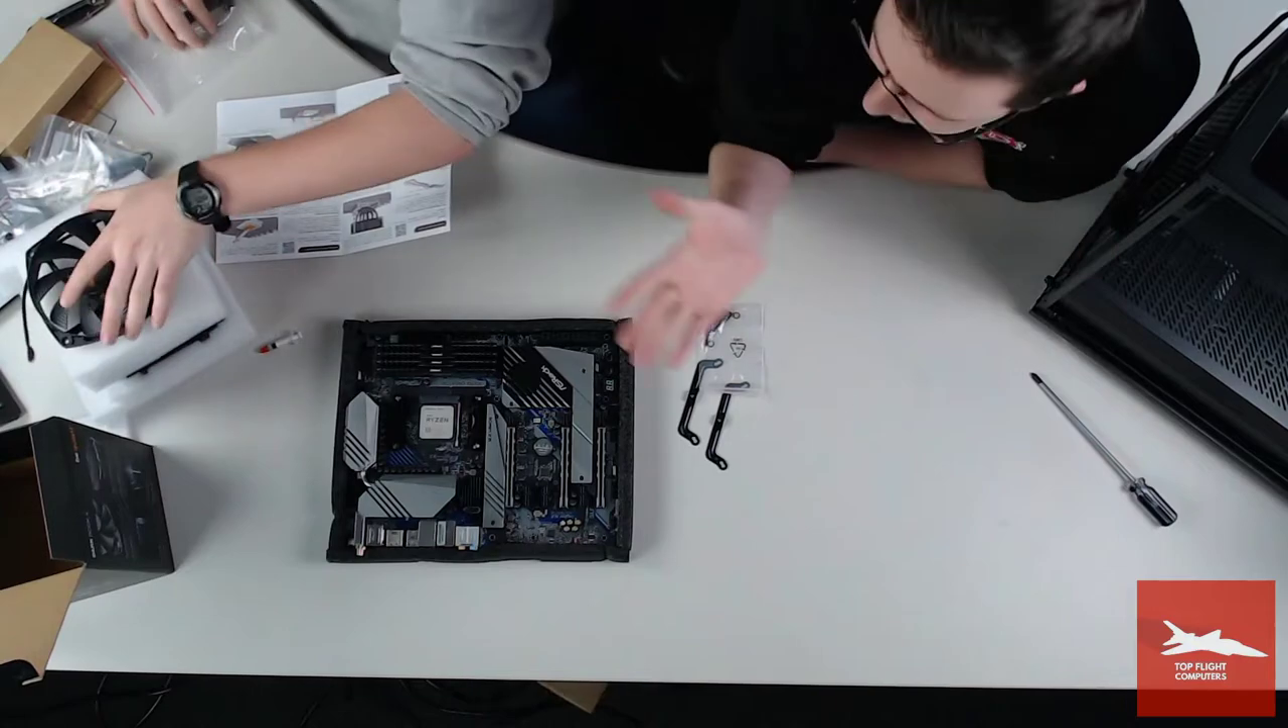We're not installing the CPU cooler yet.